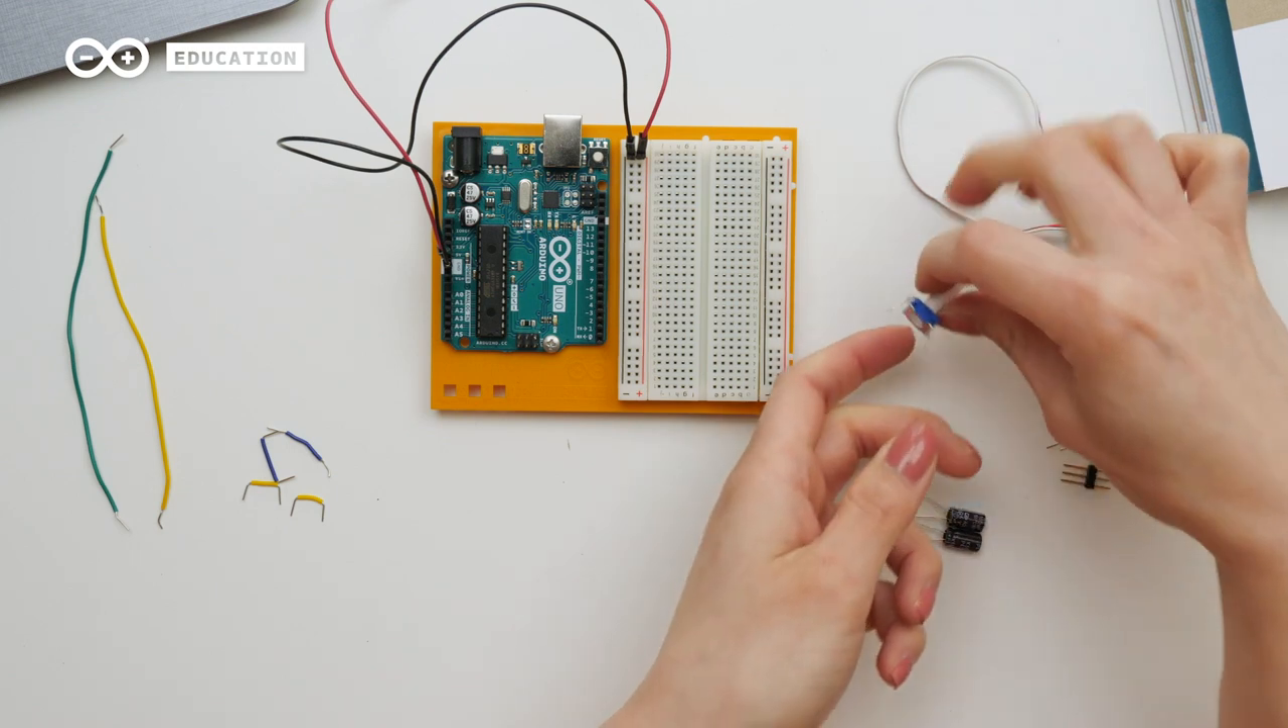First make sure that your board is not connected to the computer. As you can see I have connected the power and ground here already.